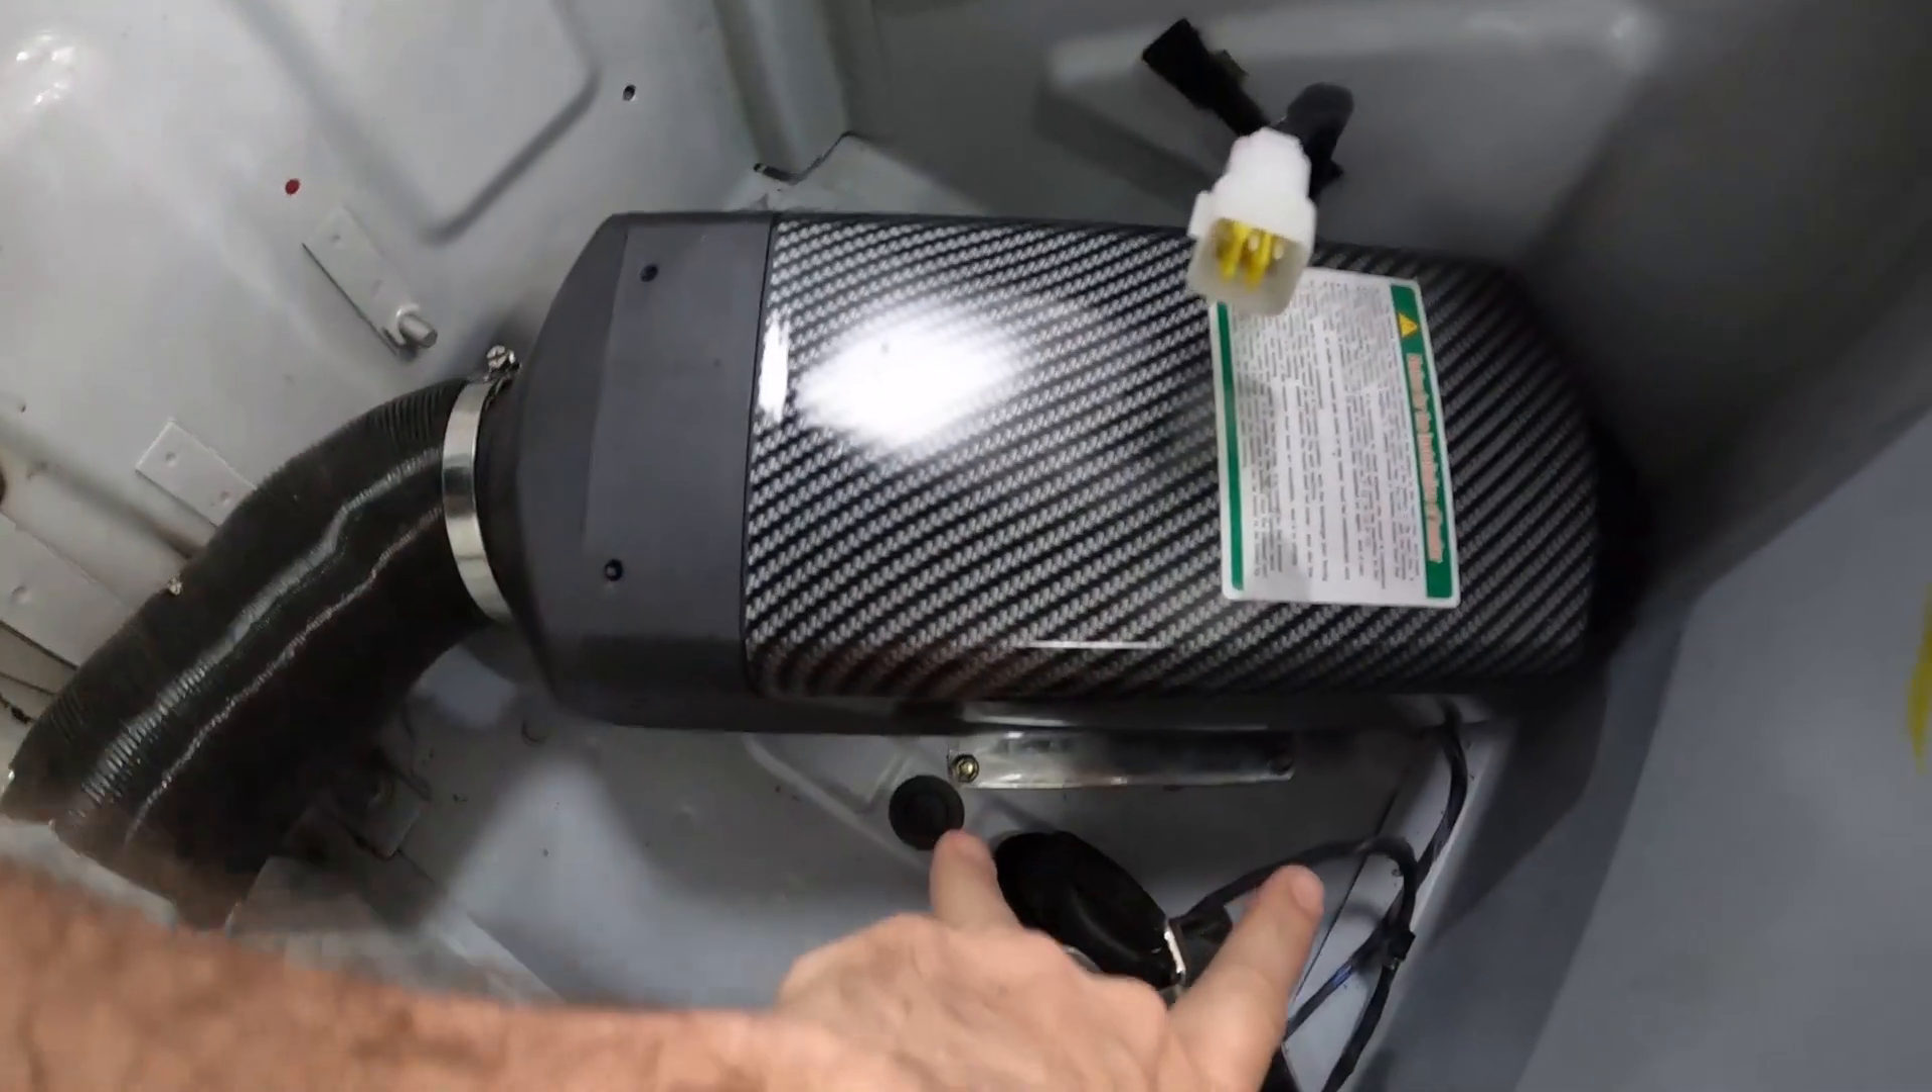Já está instalado aqui o aquecedor, ó. Fixado no lugar.